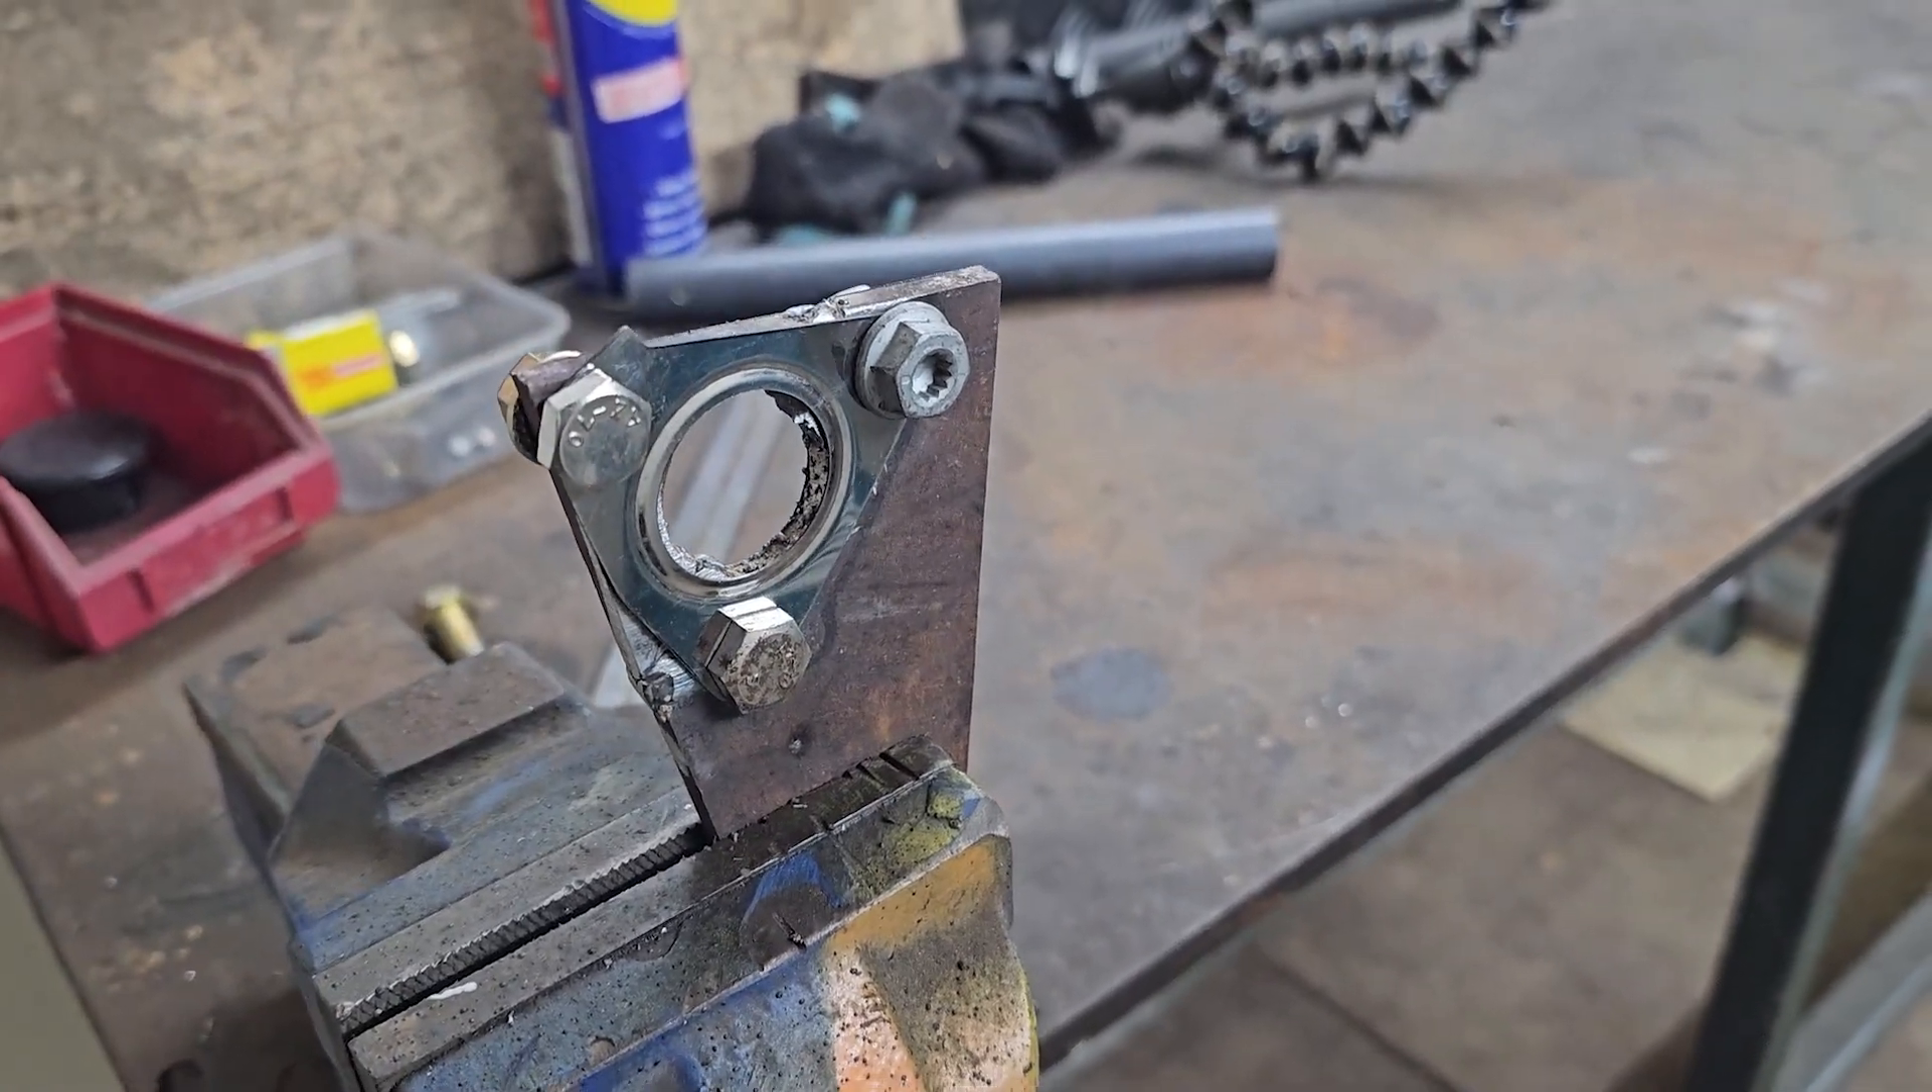Now I've got the gasket bolted on there as a guide and we're going to use a rotary file in a drill.